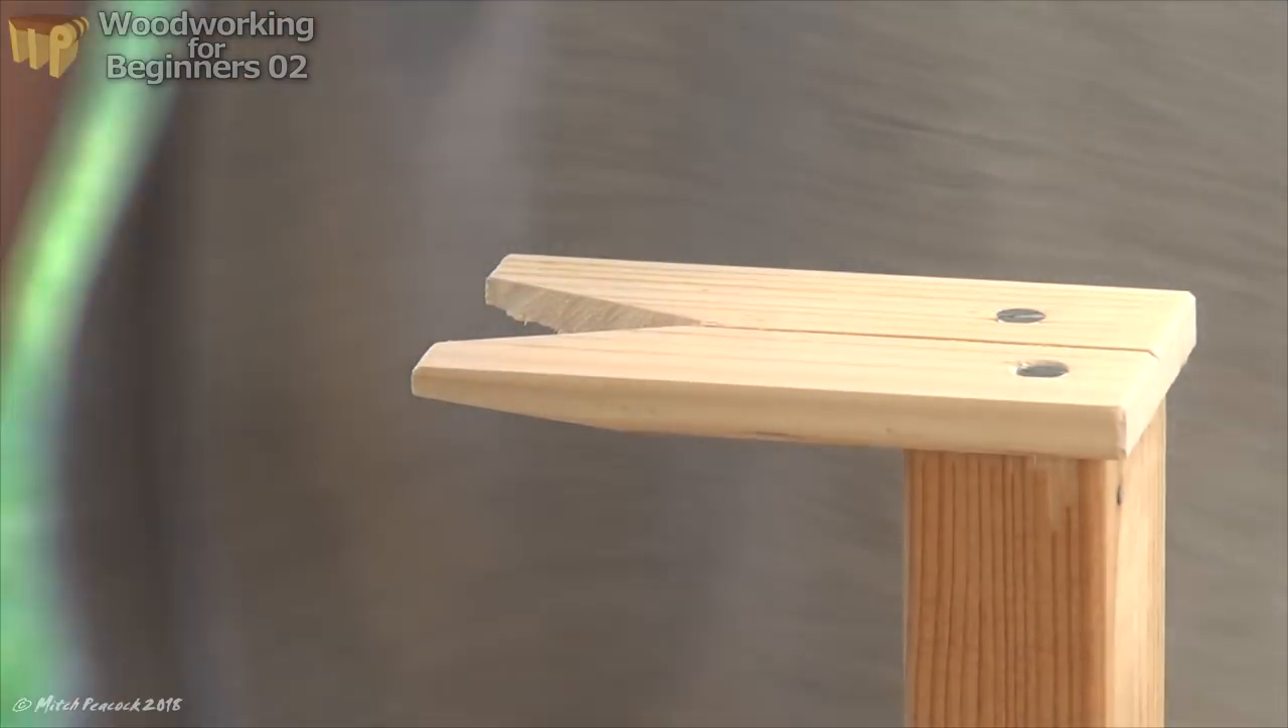But if you're going to do it in the way that I use the work bench, where it's in a vise, the work support is attached into the end grain. So you see I've got two screws in here.